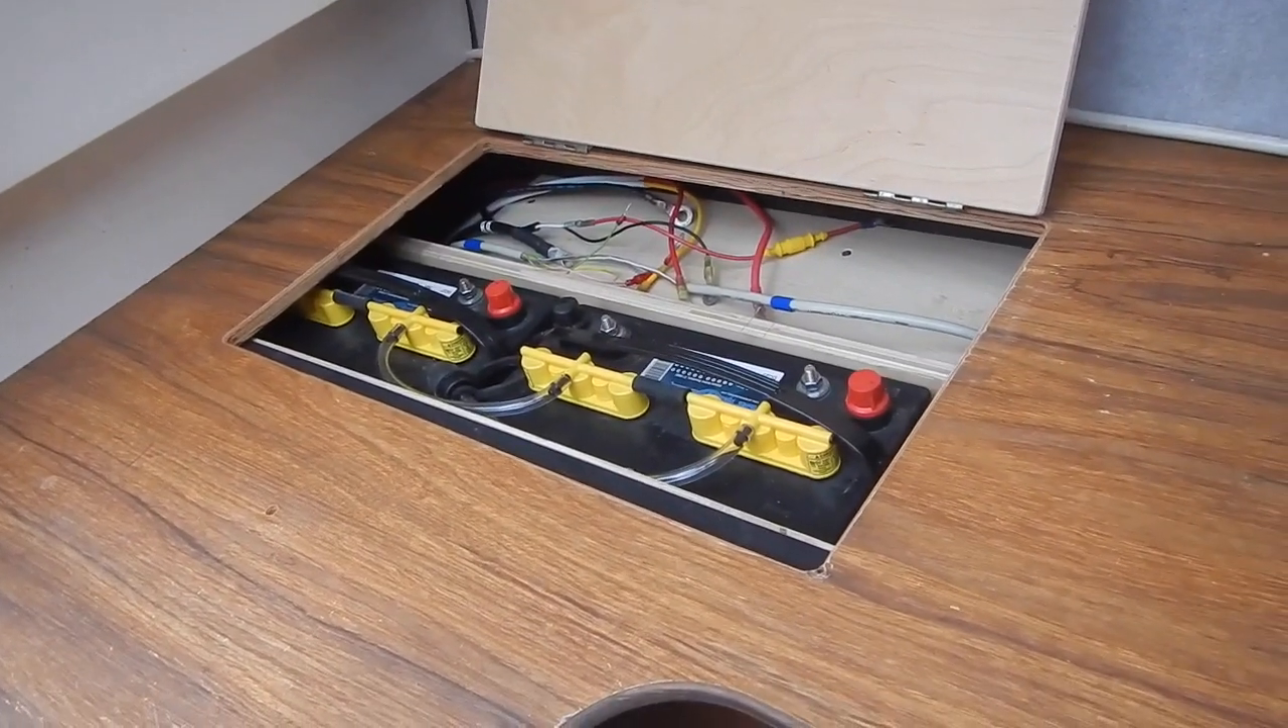So there are our batteries in place in the battery box. Uh we haven't wired anything at this point.